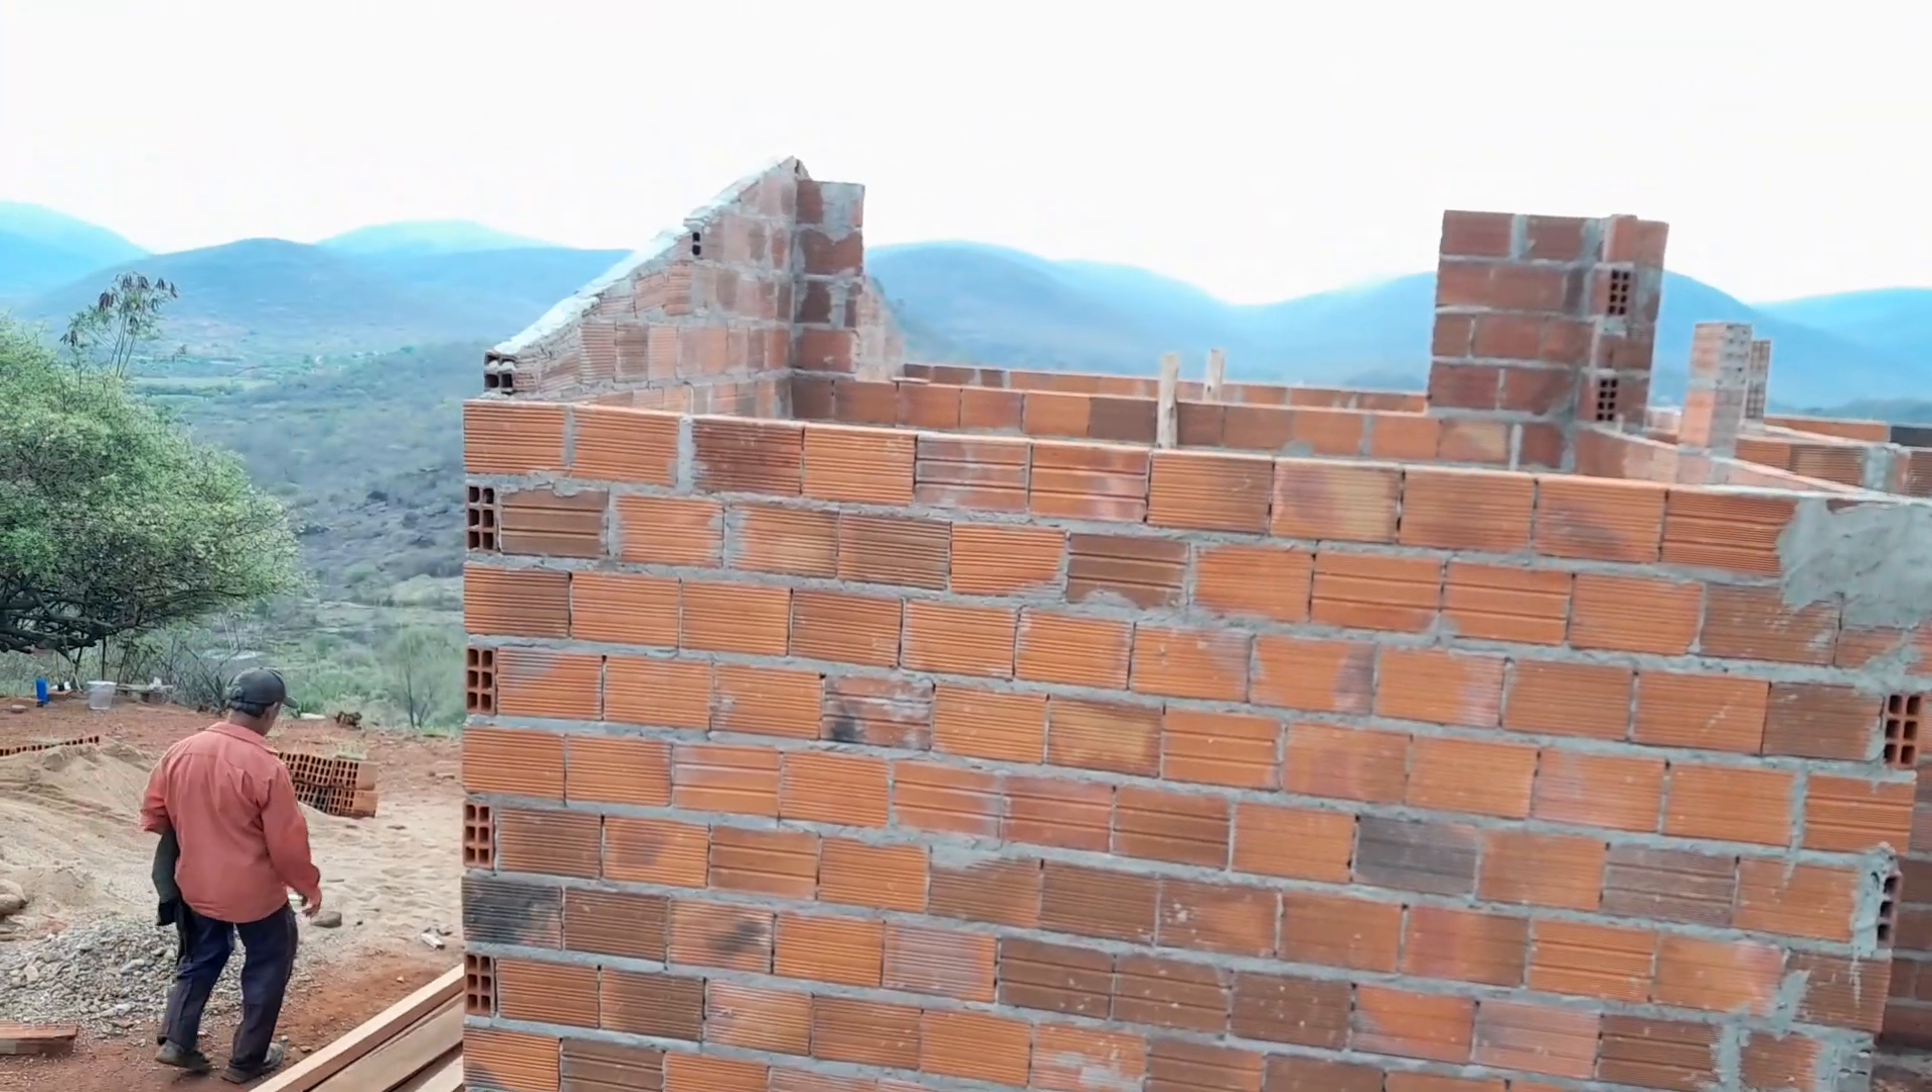Essa casa ficou grande Falta colocar o telhado O piso.